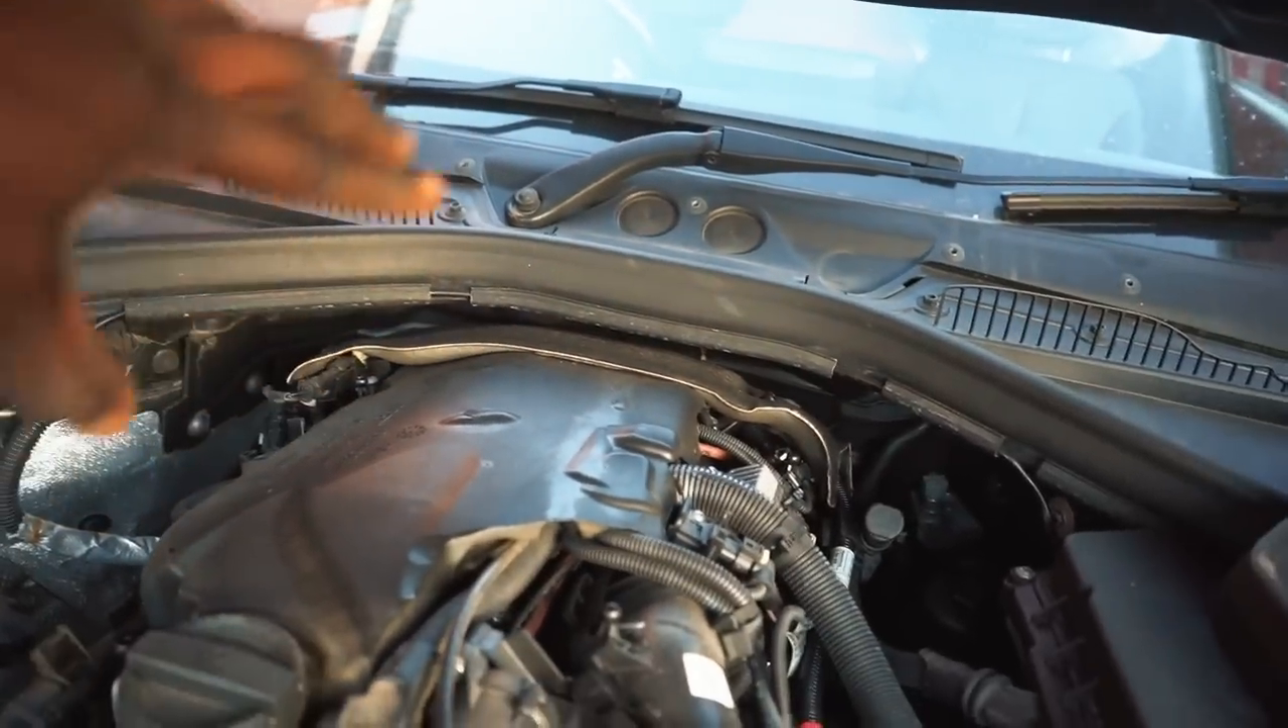And what I've noticed is that if you look at the top, the gap between the engine and the actual body of the car looks really, really close.